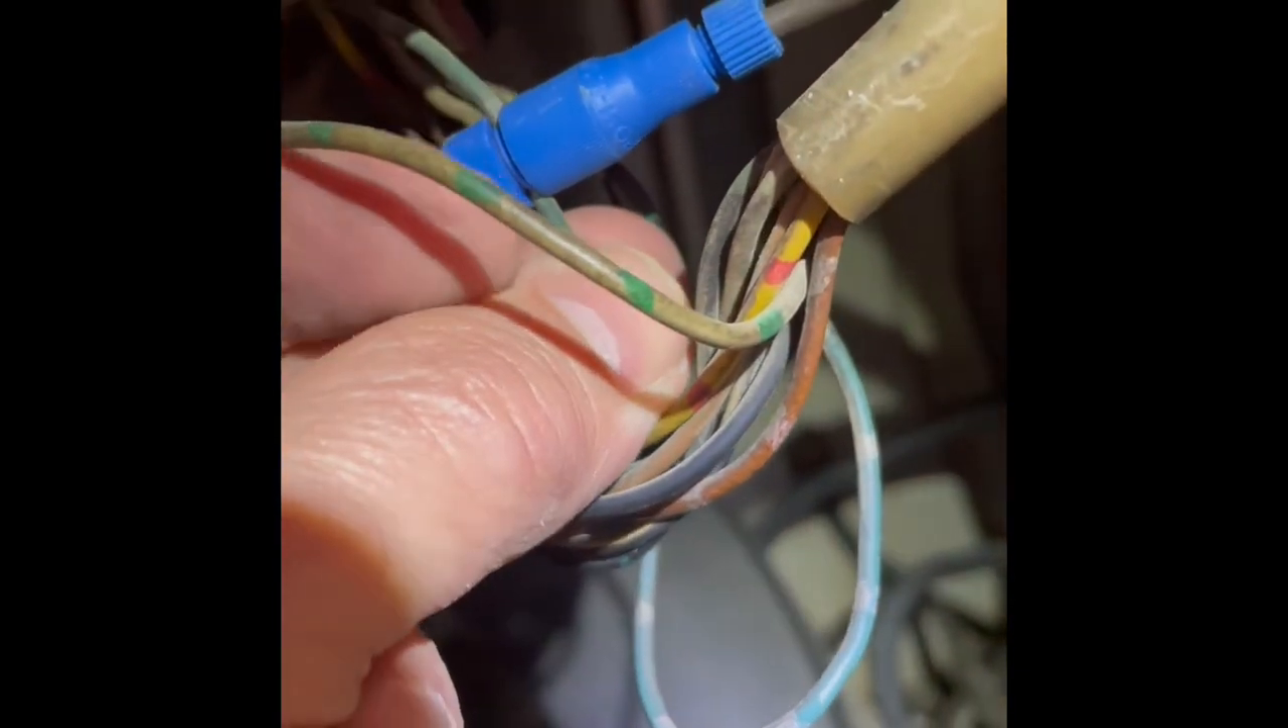Okay, that's what that tapped in connector looks like in place now.